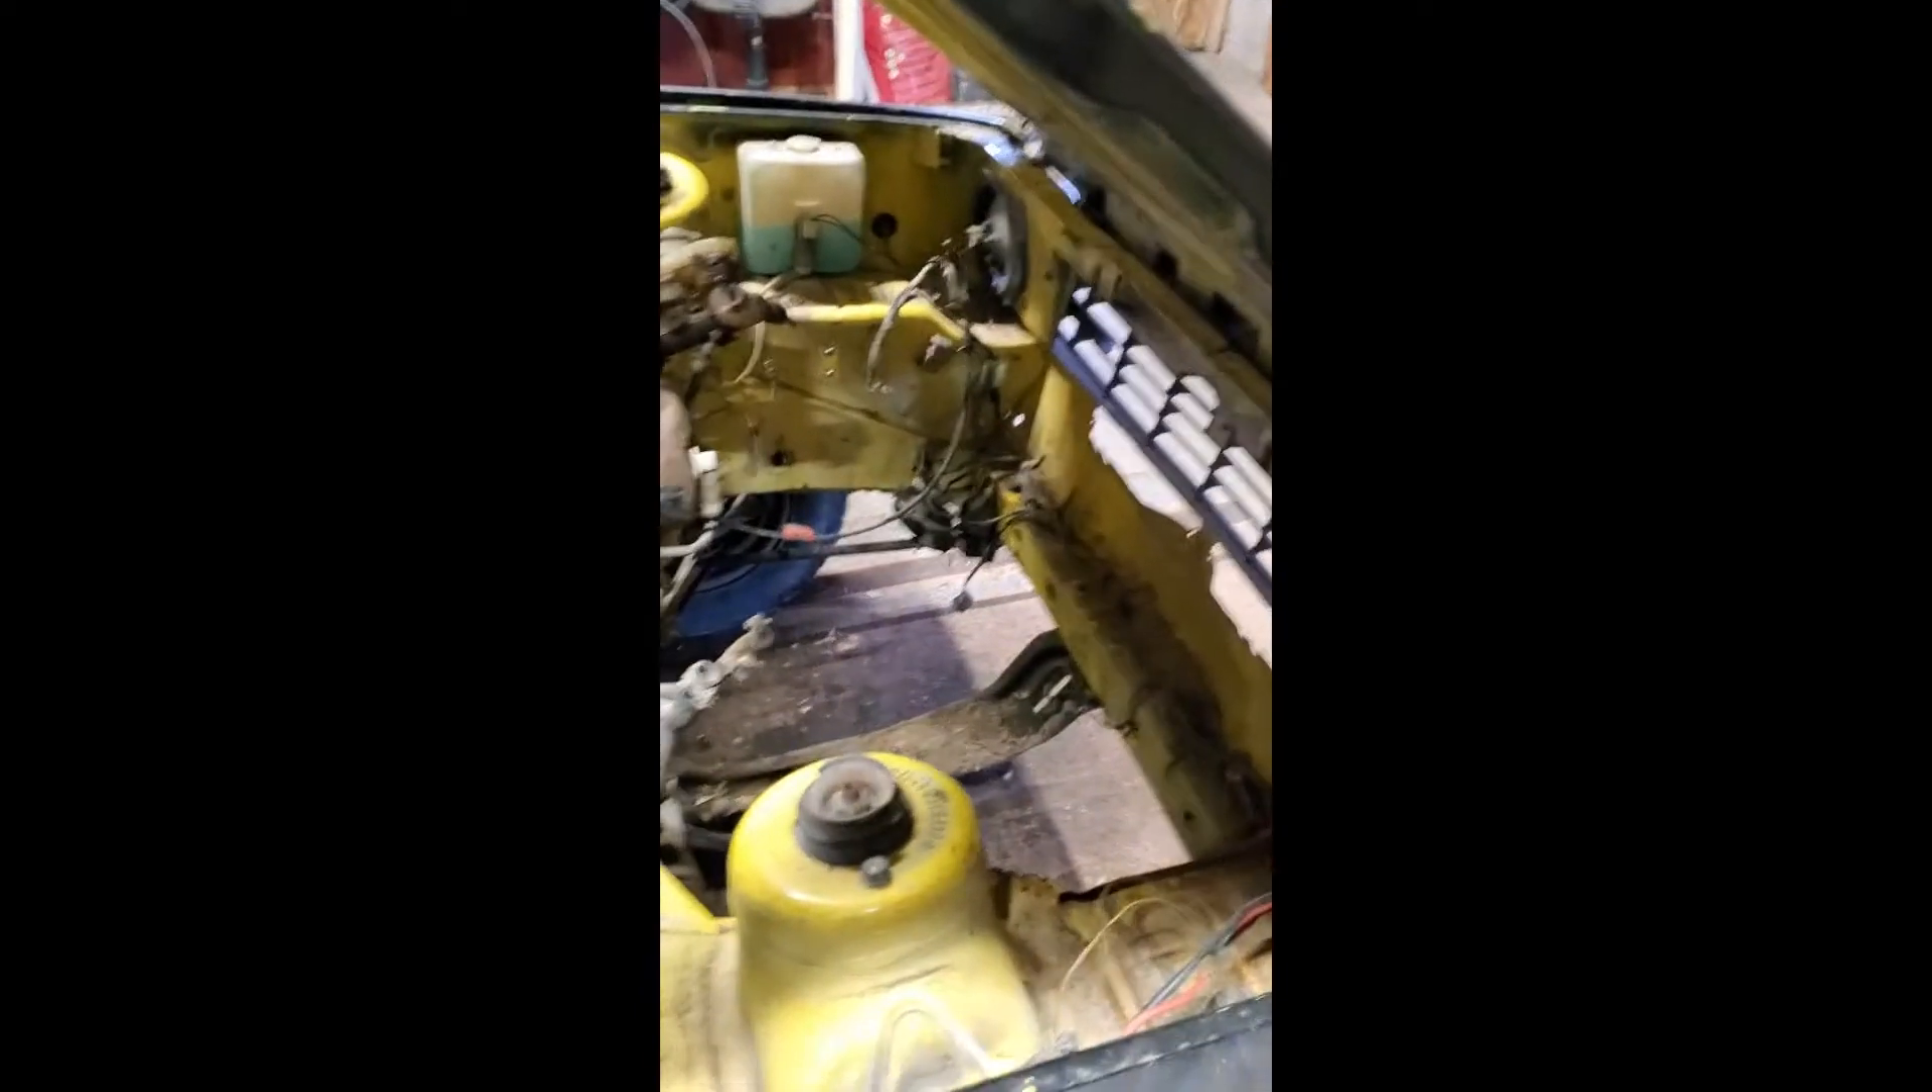Well folks, the motor's out. Motor and trans. Now I got my work cut out for me for sure.